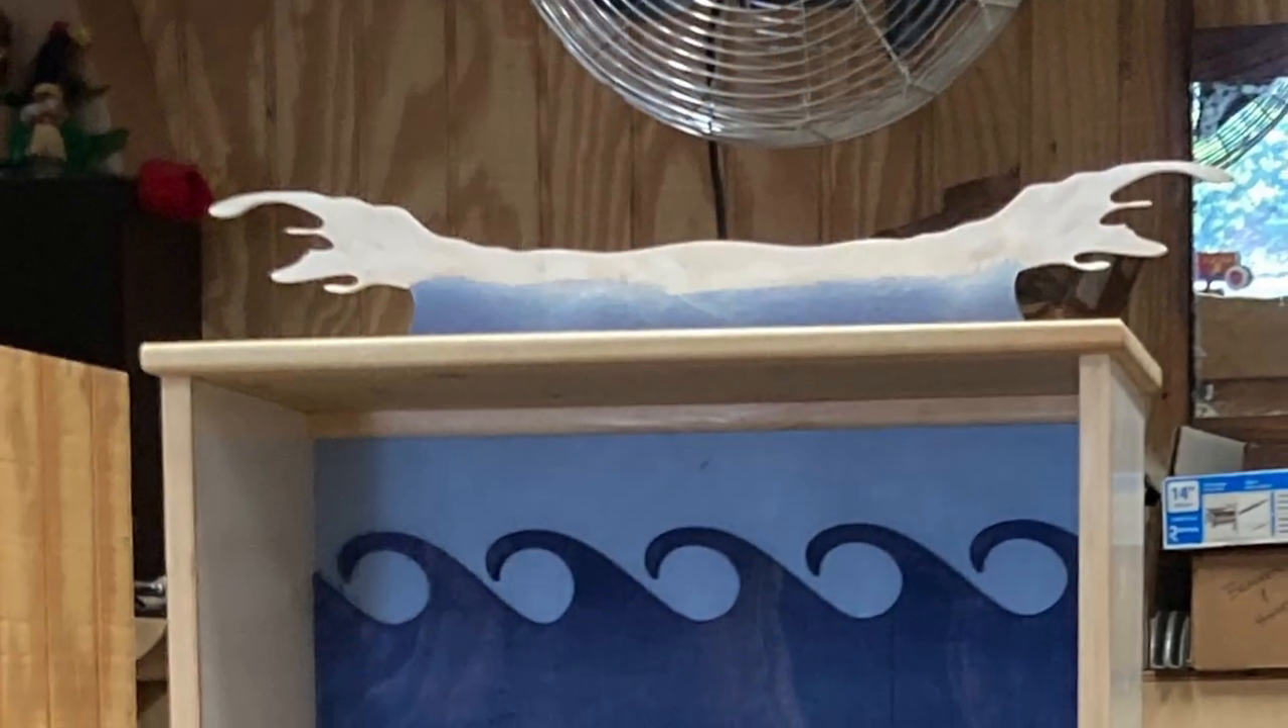And we also put that big crashing wave at the very top.